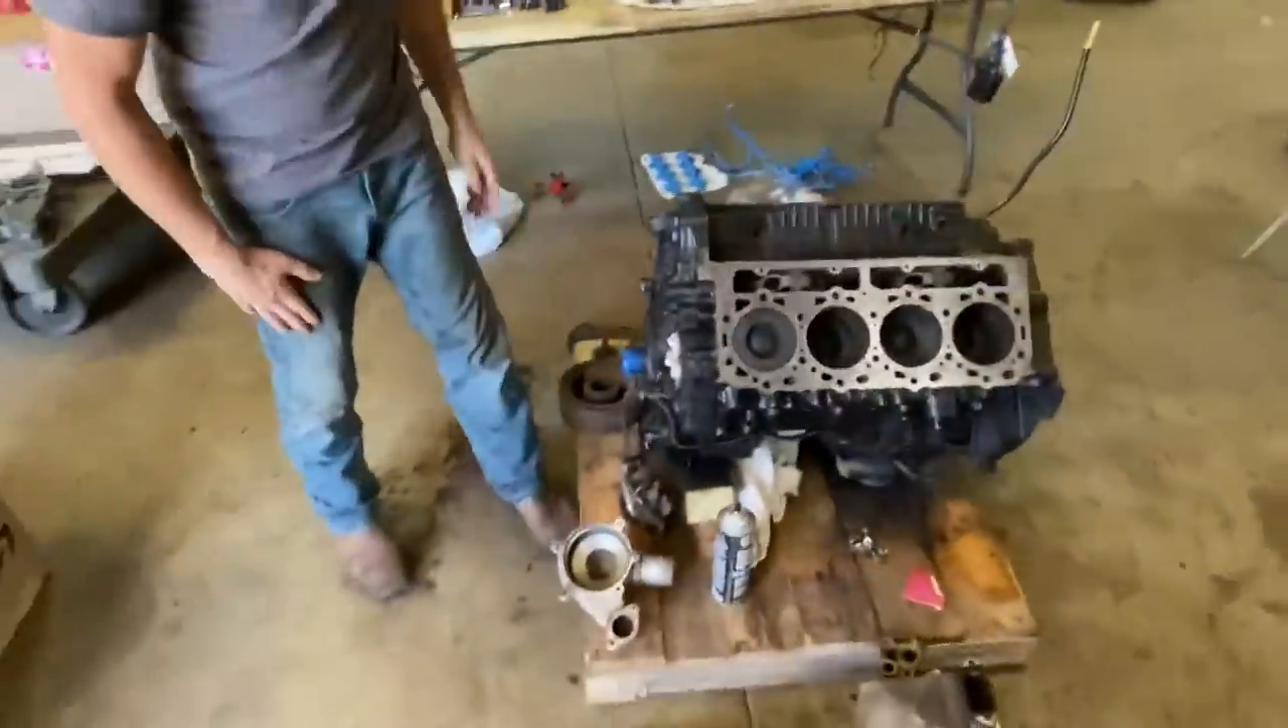As you guys can see, we have the block all the way down to nothing.